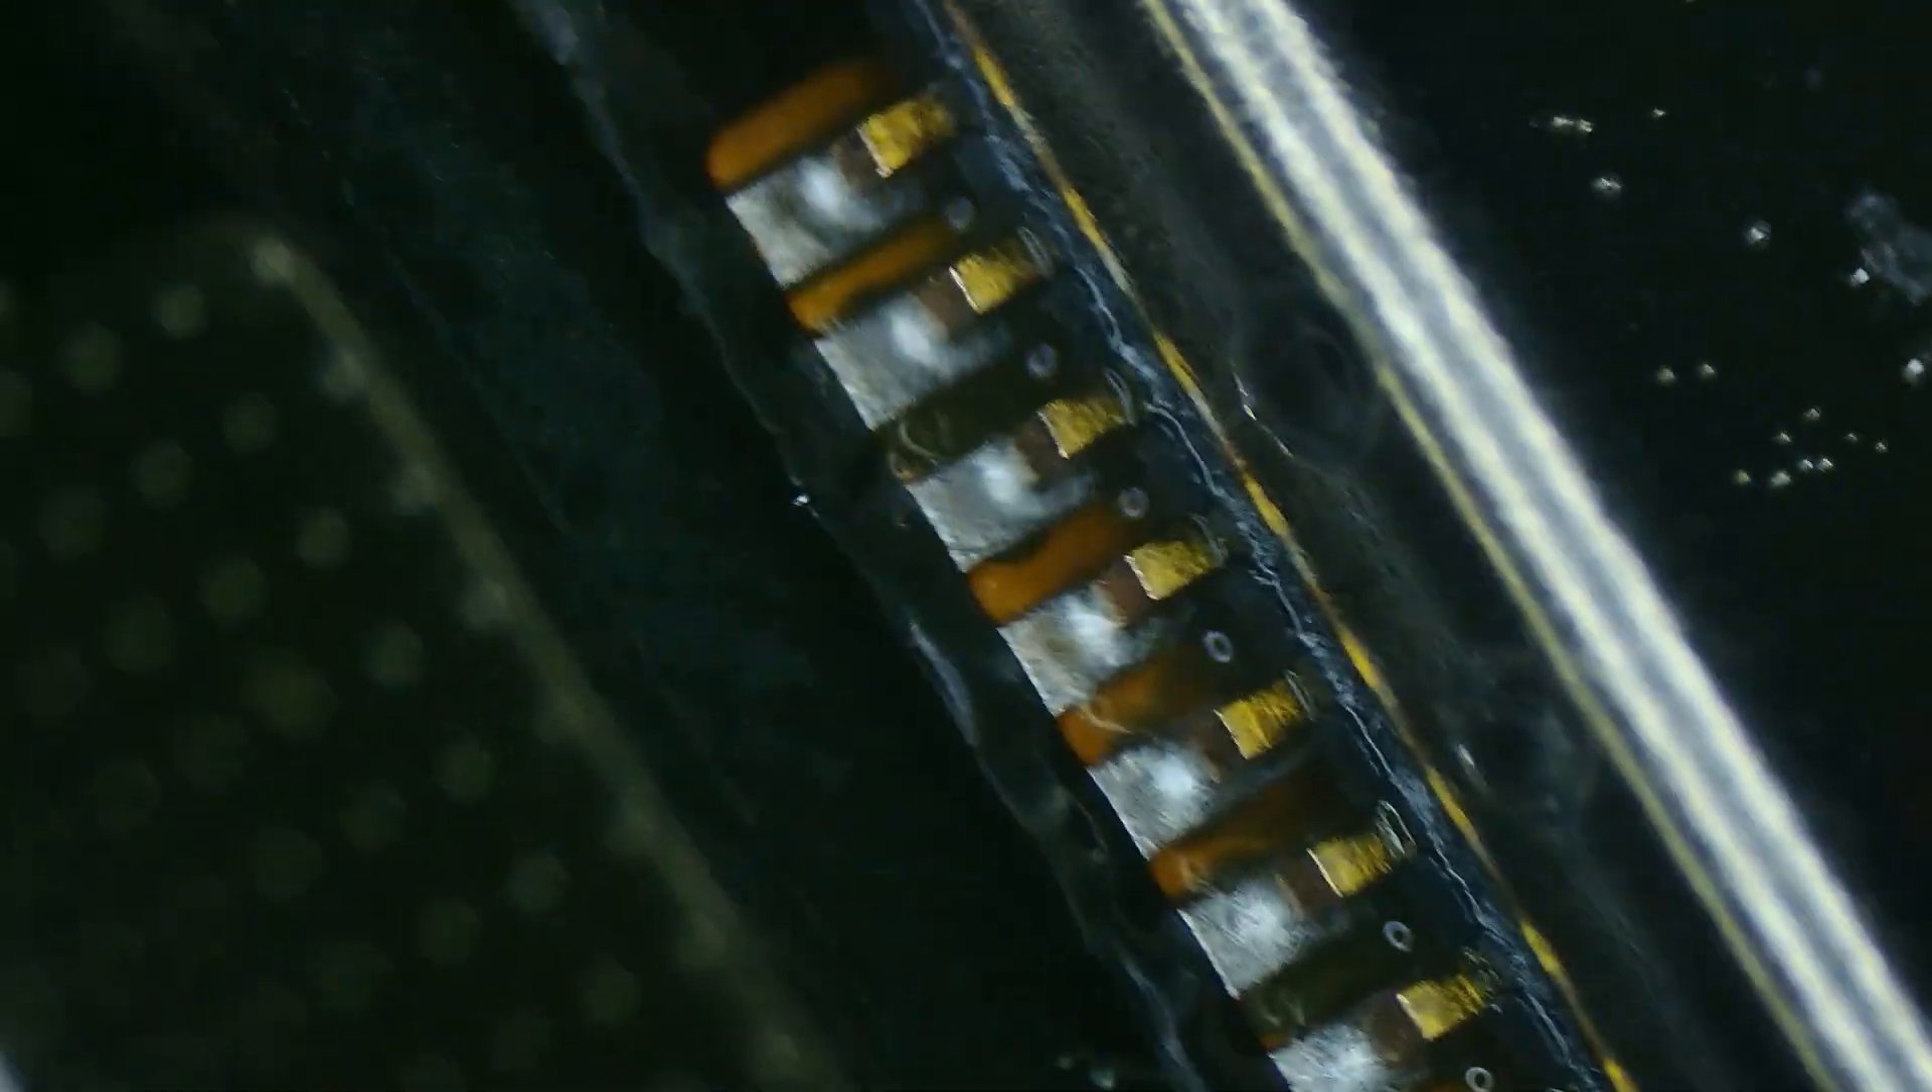So when we zoom down in the microscope we can clearly see that every single leg has solder on it running up to it.